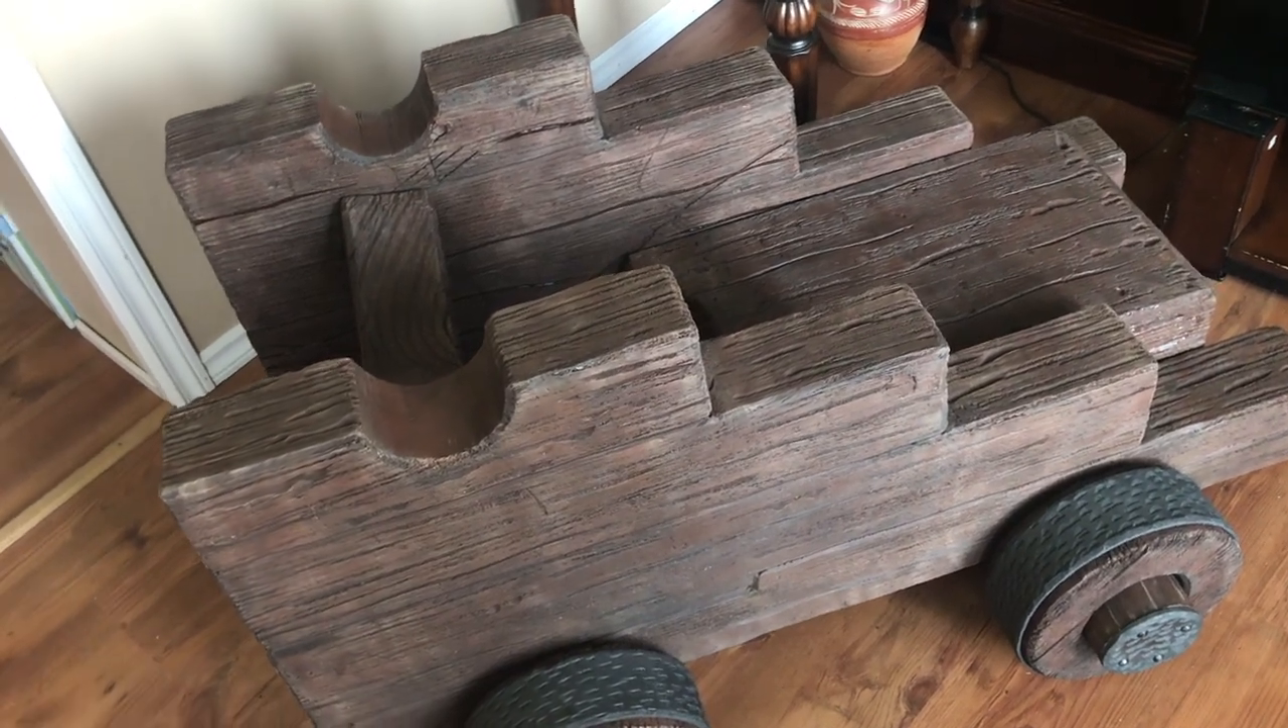Of course we are missing an entire cannon which kind of is needed to make it a cannon.